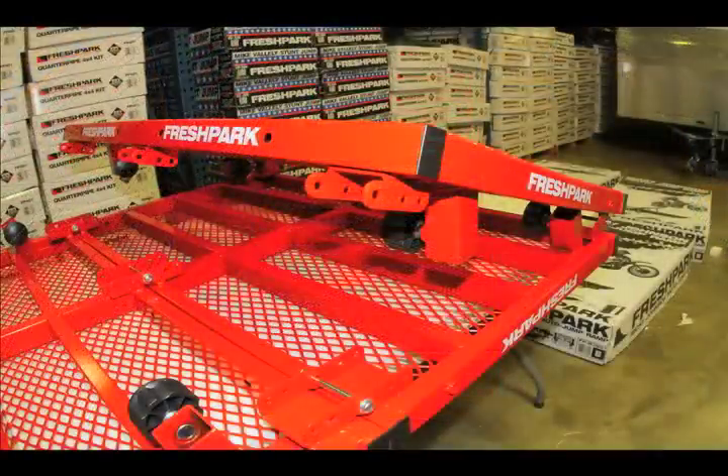This is what your ramp should look like after using all of your hardware and all of your knobs.